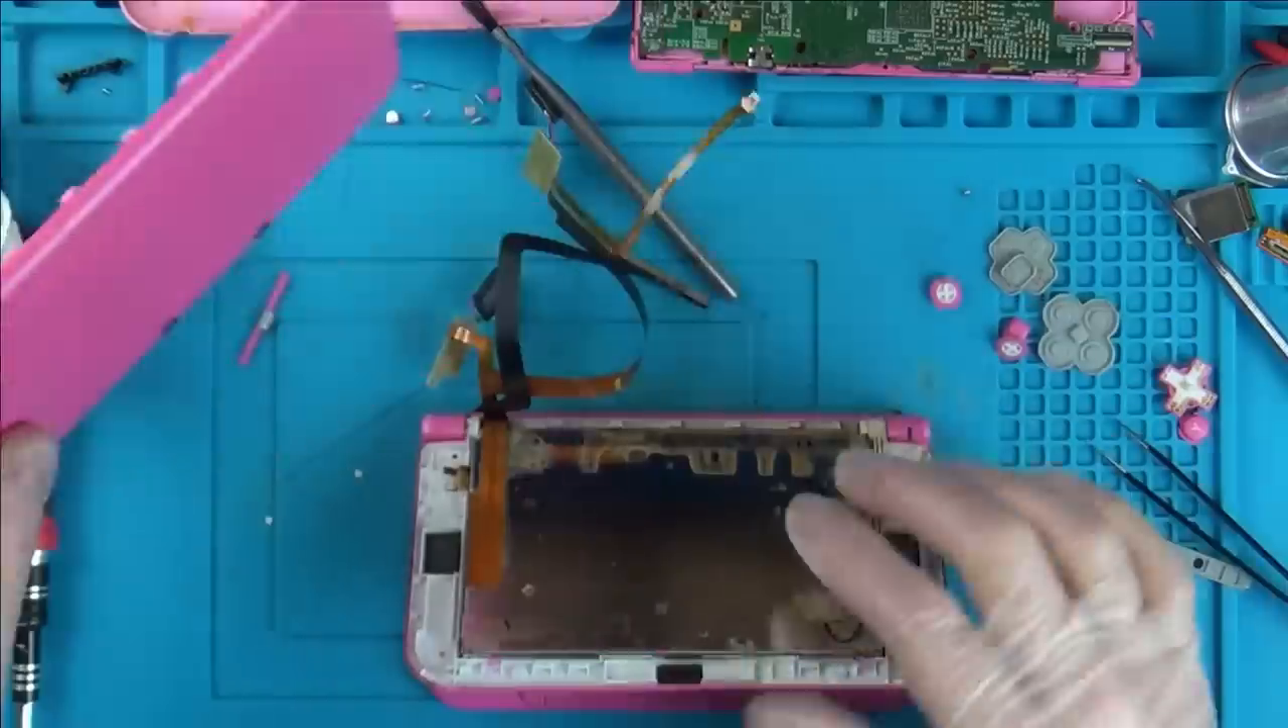So what I've done is I've taken off the back cover here.